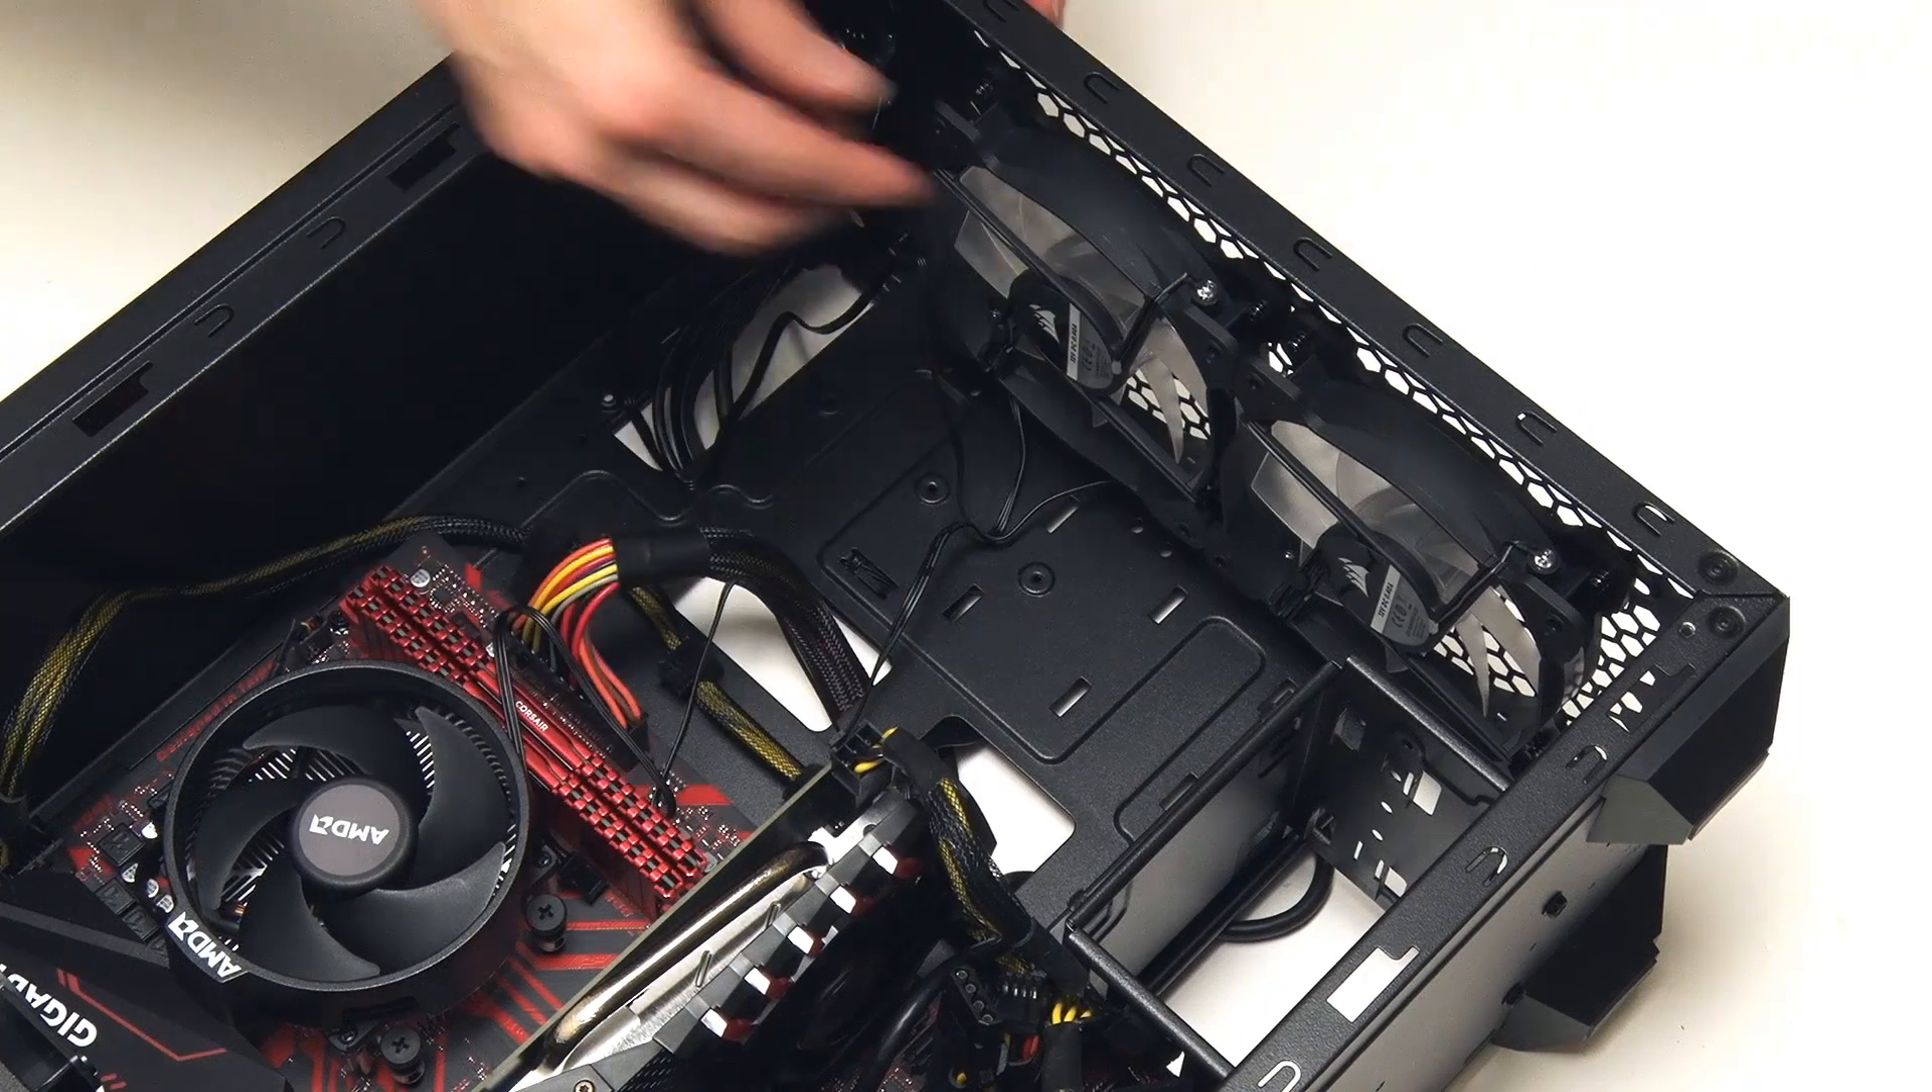Our PC has now got two front case fans.